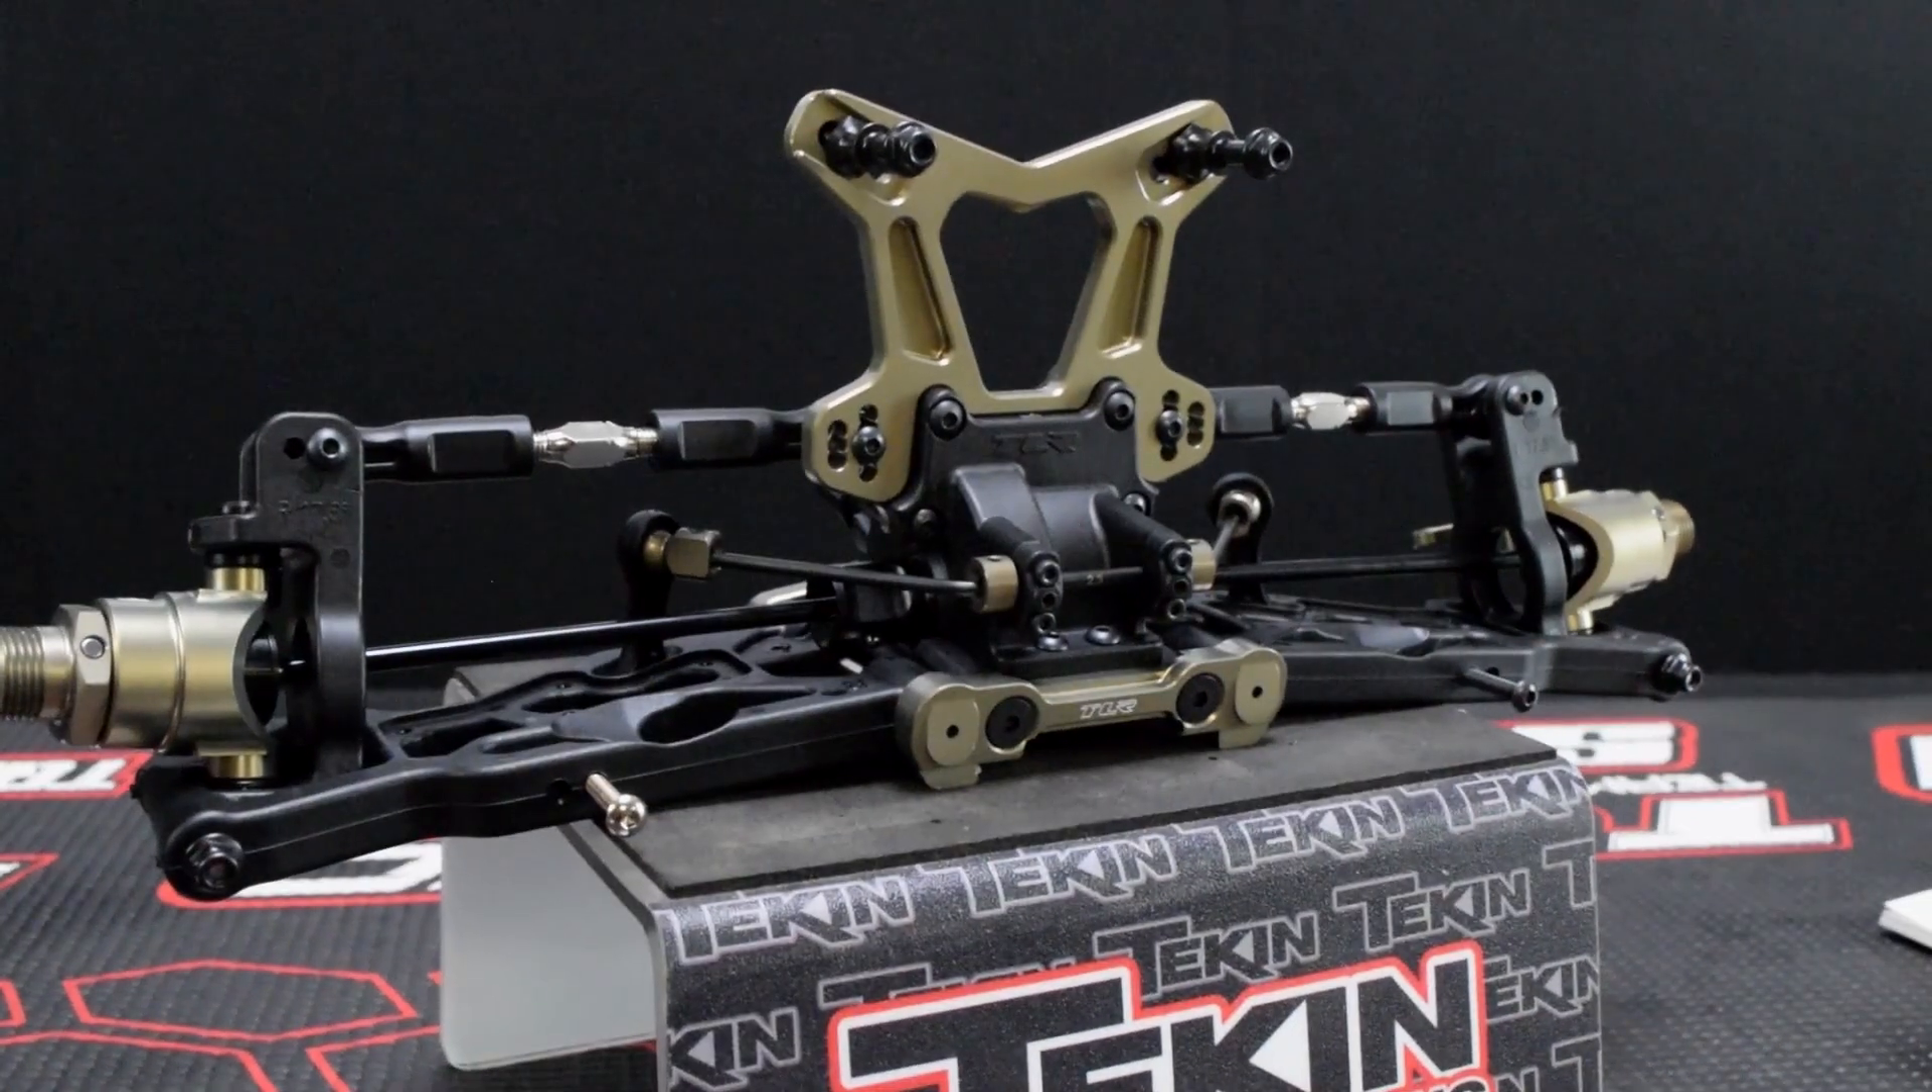So so that's our front clip assembled i put everything on except for the shocks.